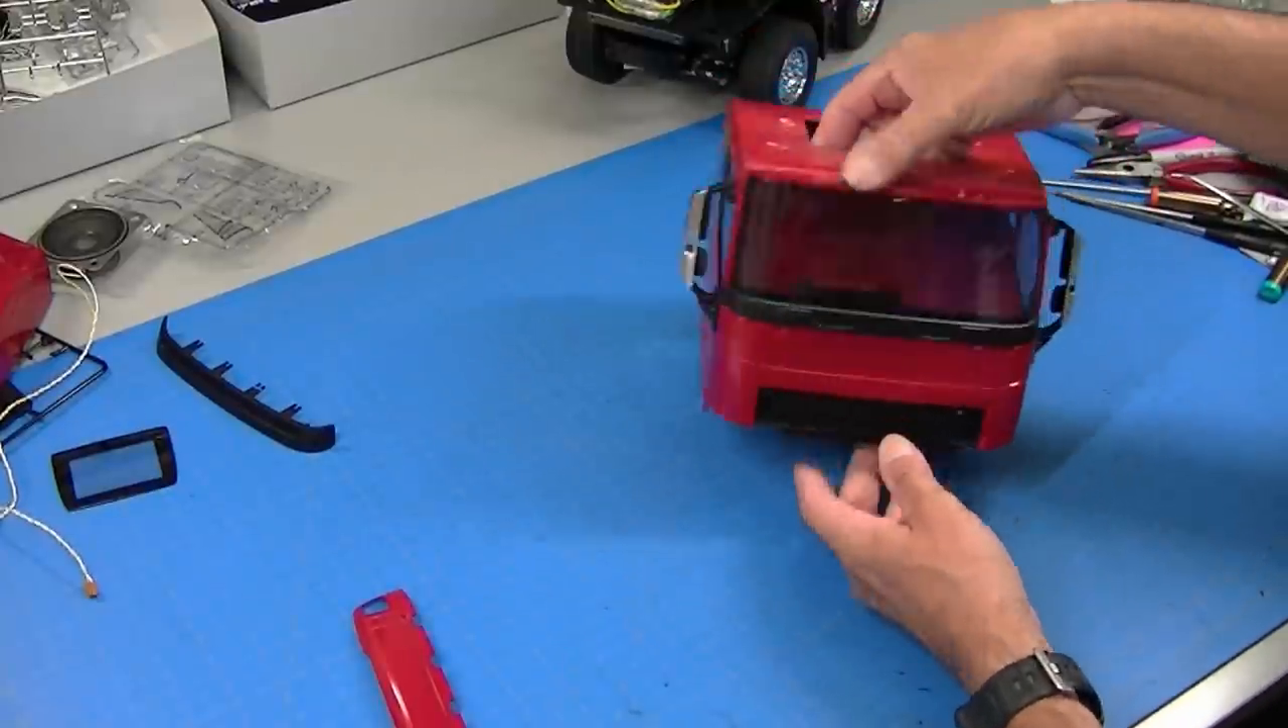So I've got the windows in, the mirrors mounted and everything is looking good so far.